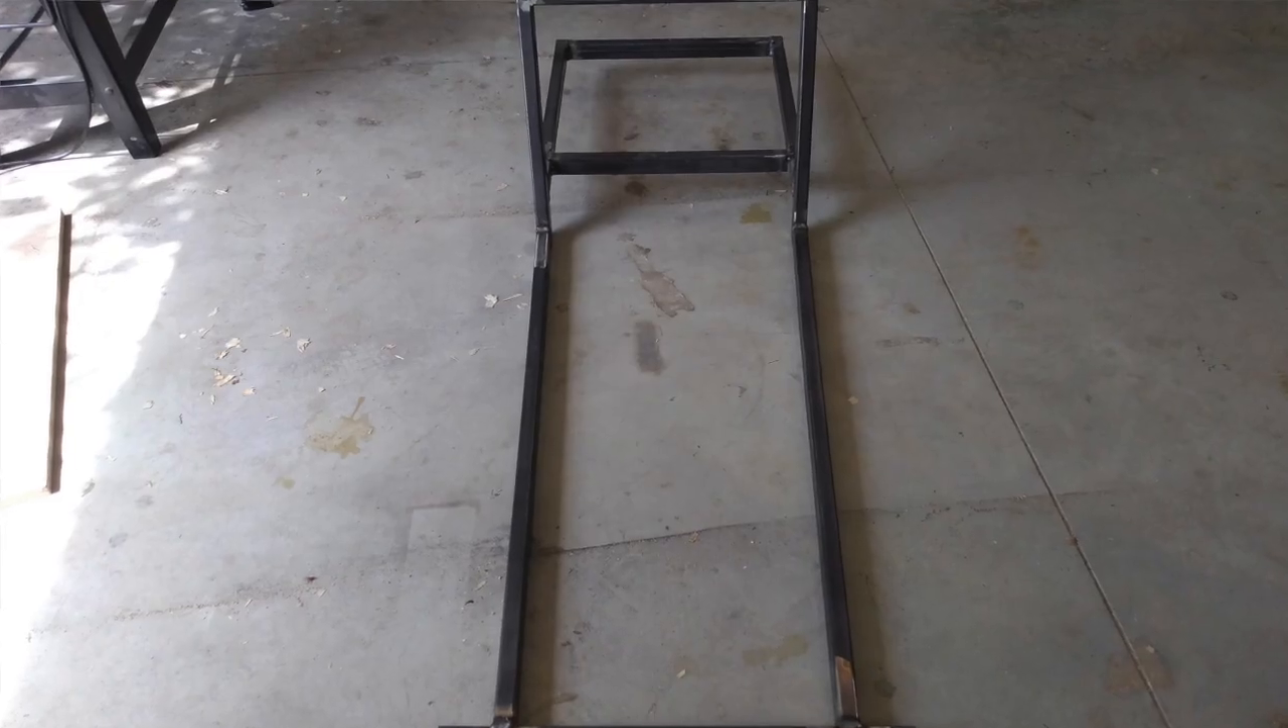We got the basic structure of the frame is done. It's welded up.